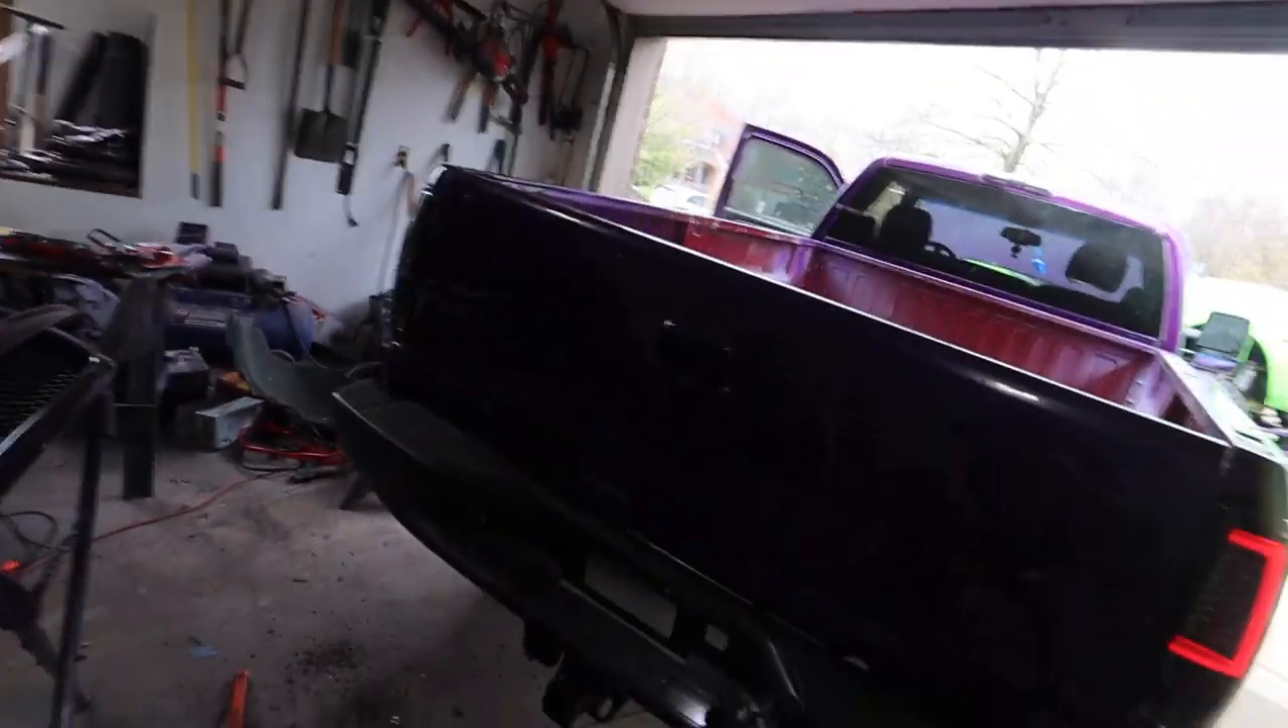Haha guys look at us our bumper's on.